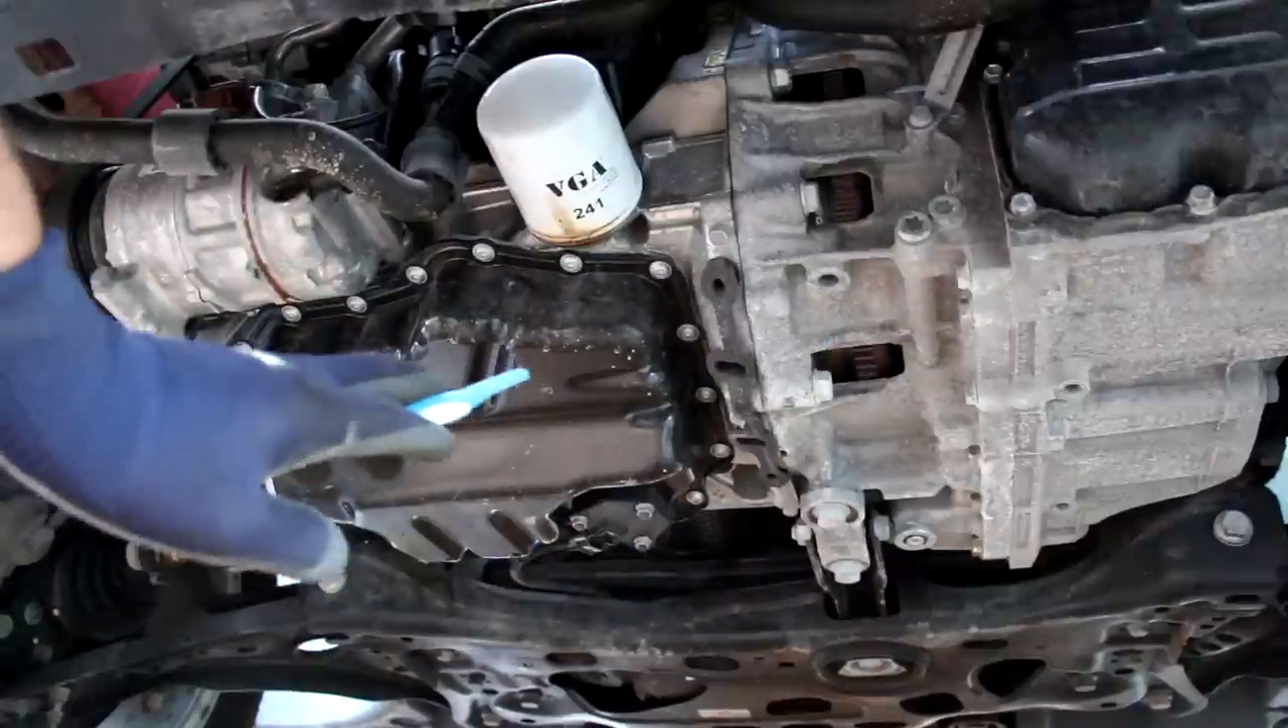Now with the underbody removed you can see you've got clear access to the transmission and the engine.